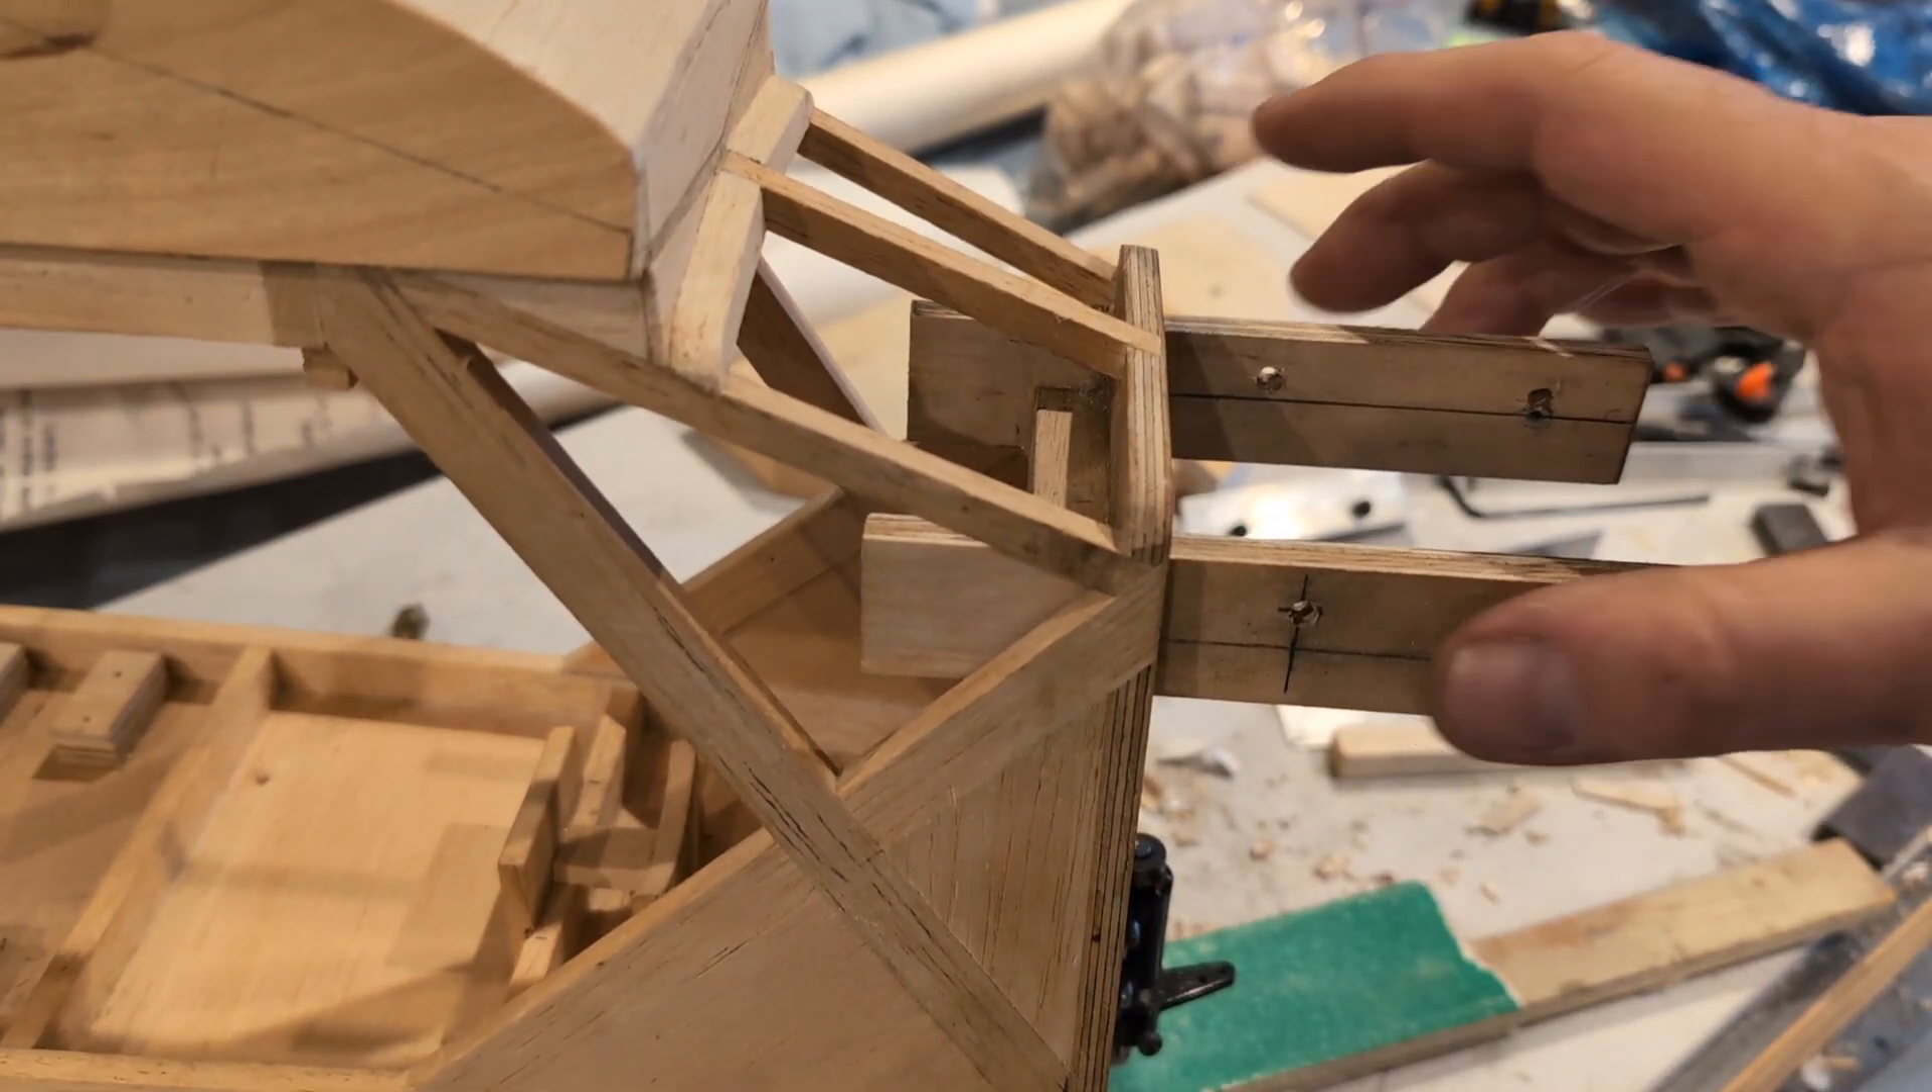The bearers are now in place. Glued, epoxied.